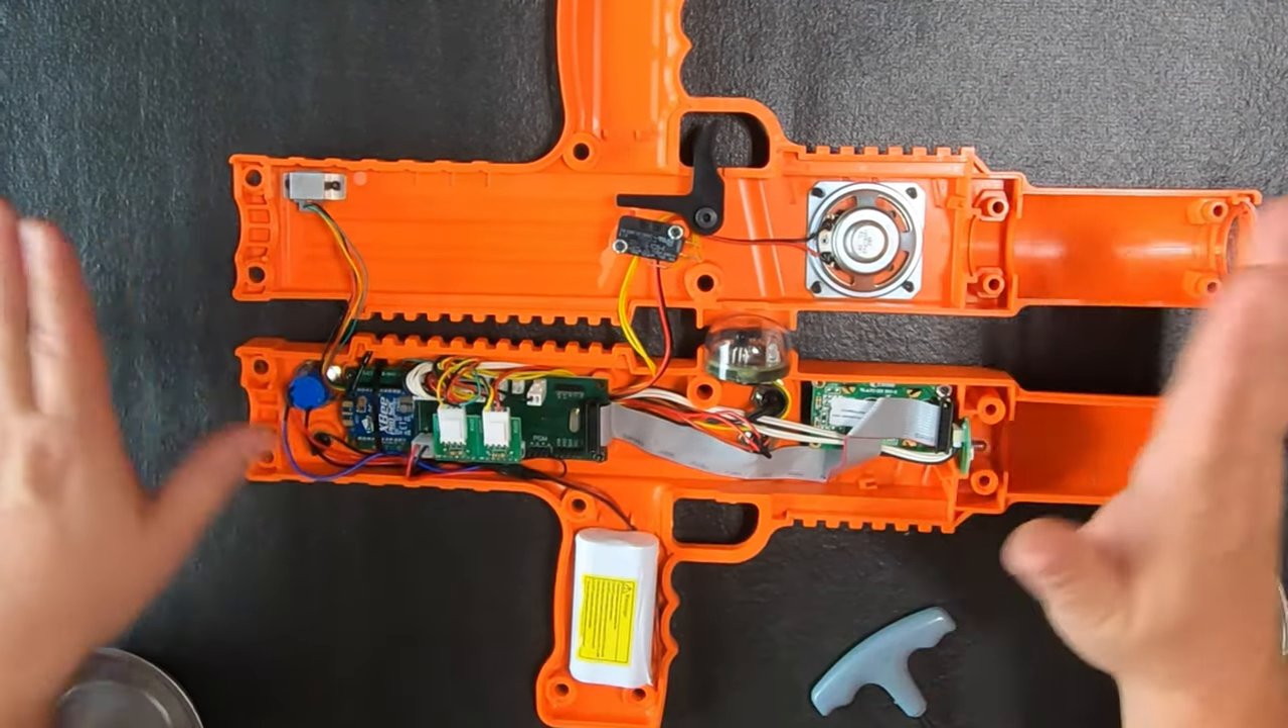Now, I've got all my components installed.